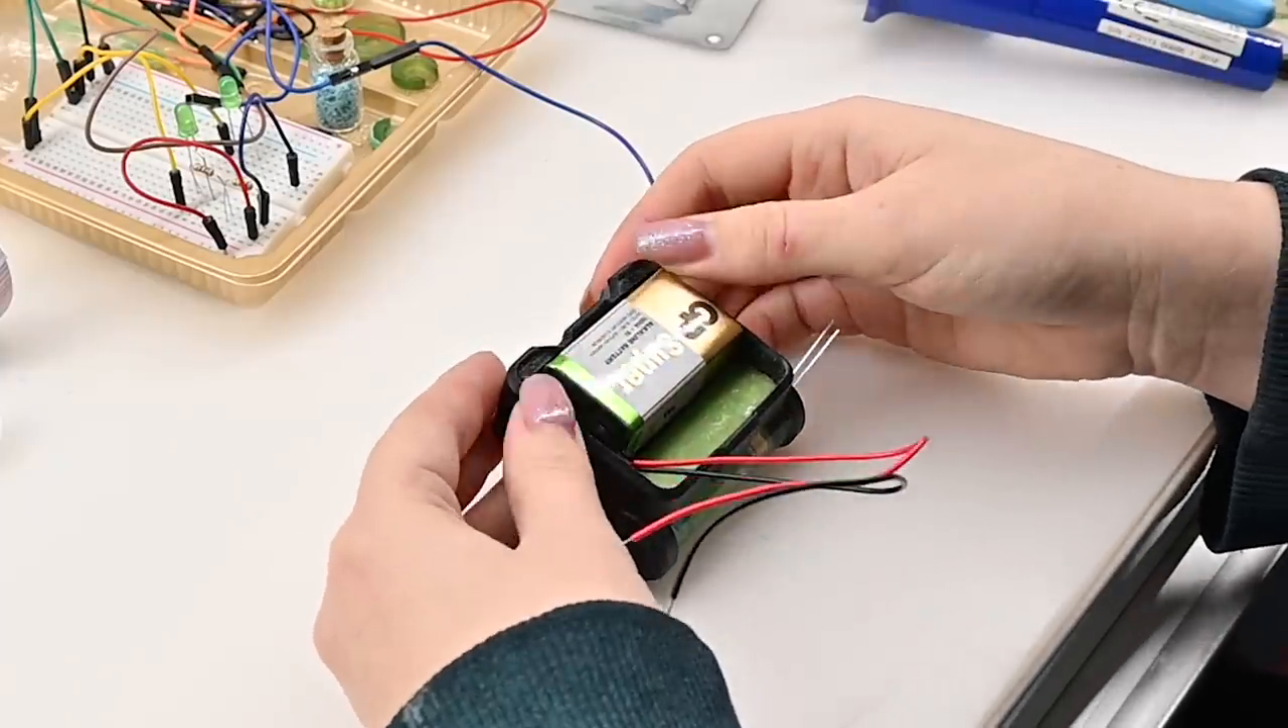The battery fits in the top of the case and the bottom will fit all of the cables.